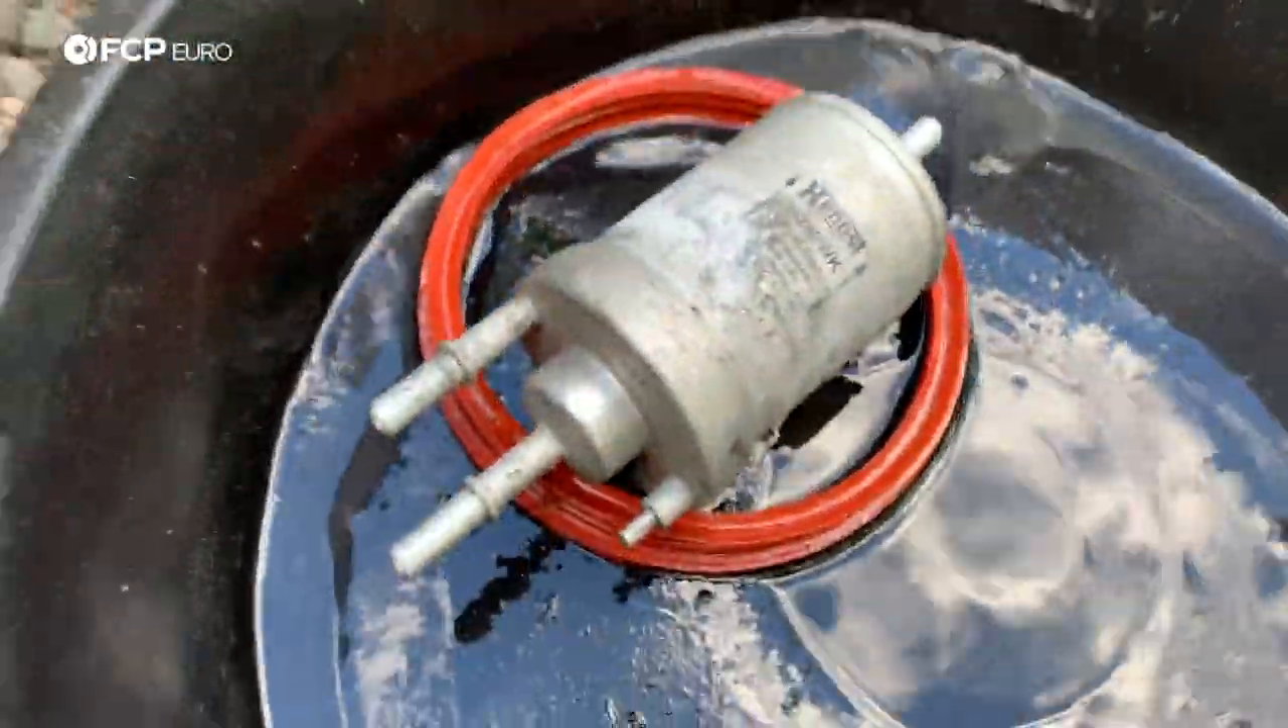So, now we've got our old fuel filter out.